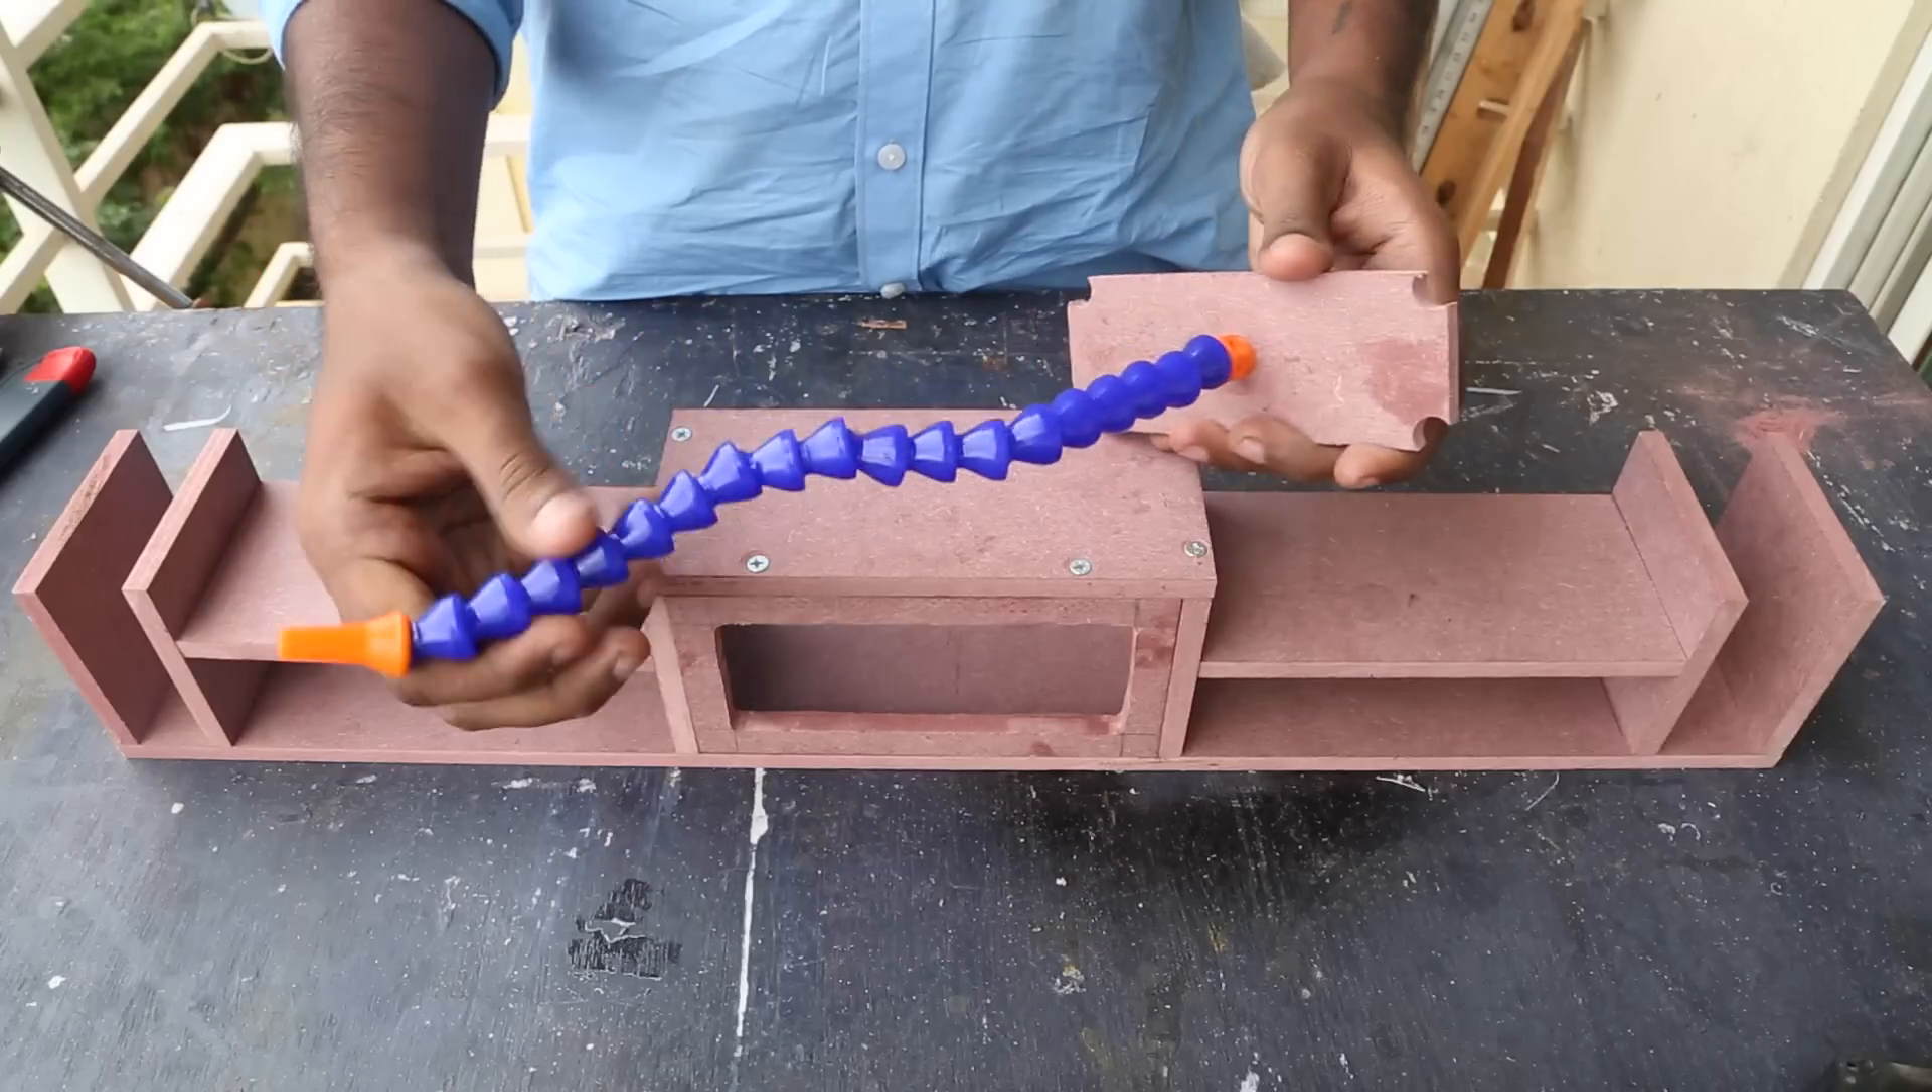Here is the assembled soldering station what it misses is the electronics and helping hands.